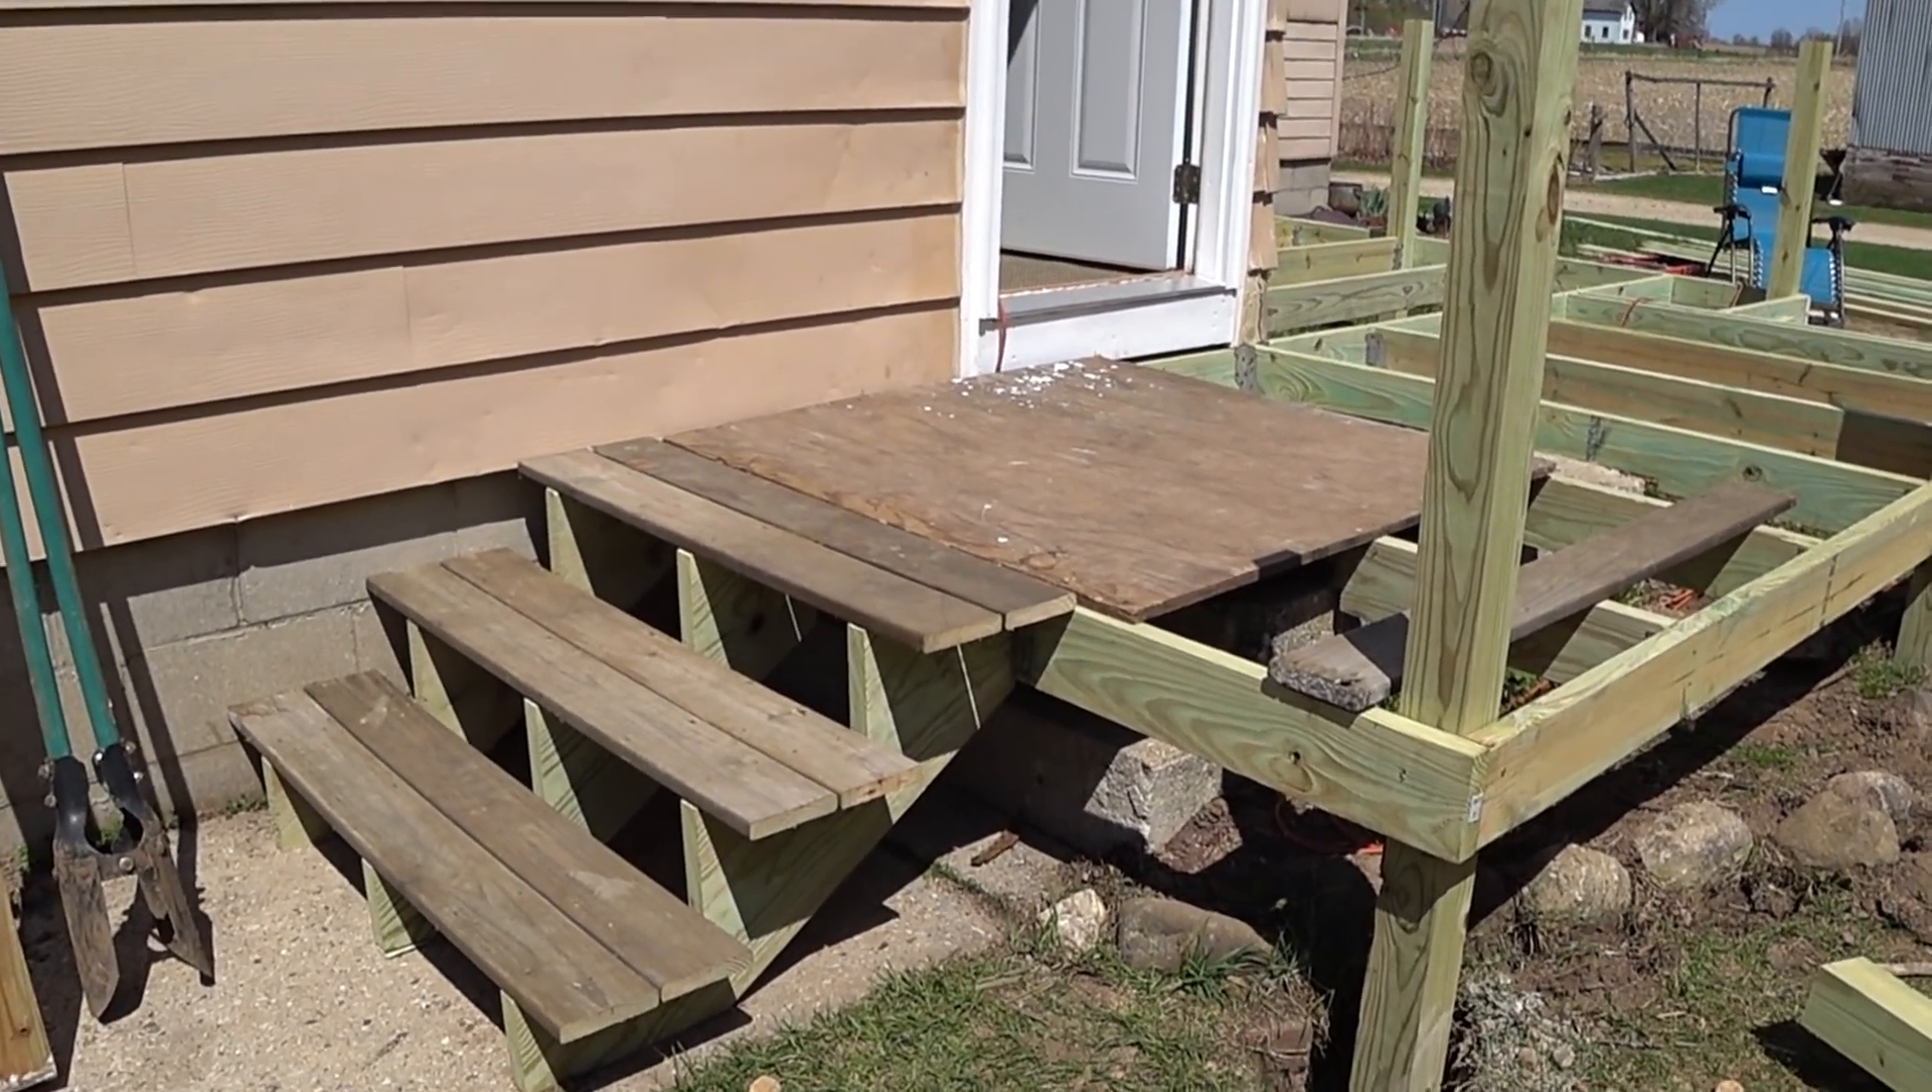But I came out and I got those steps built and got those all cut and laid into place and everything and they're all good to go.